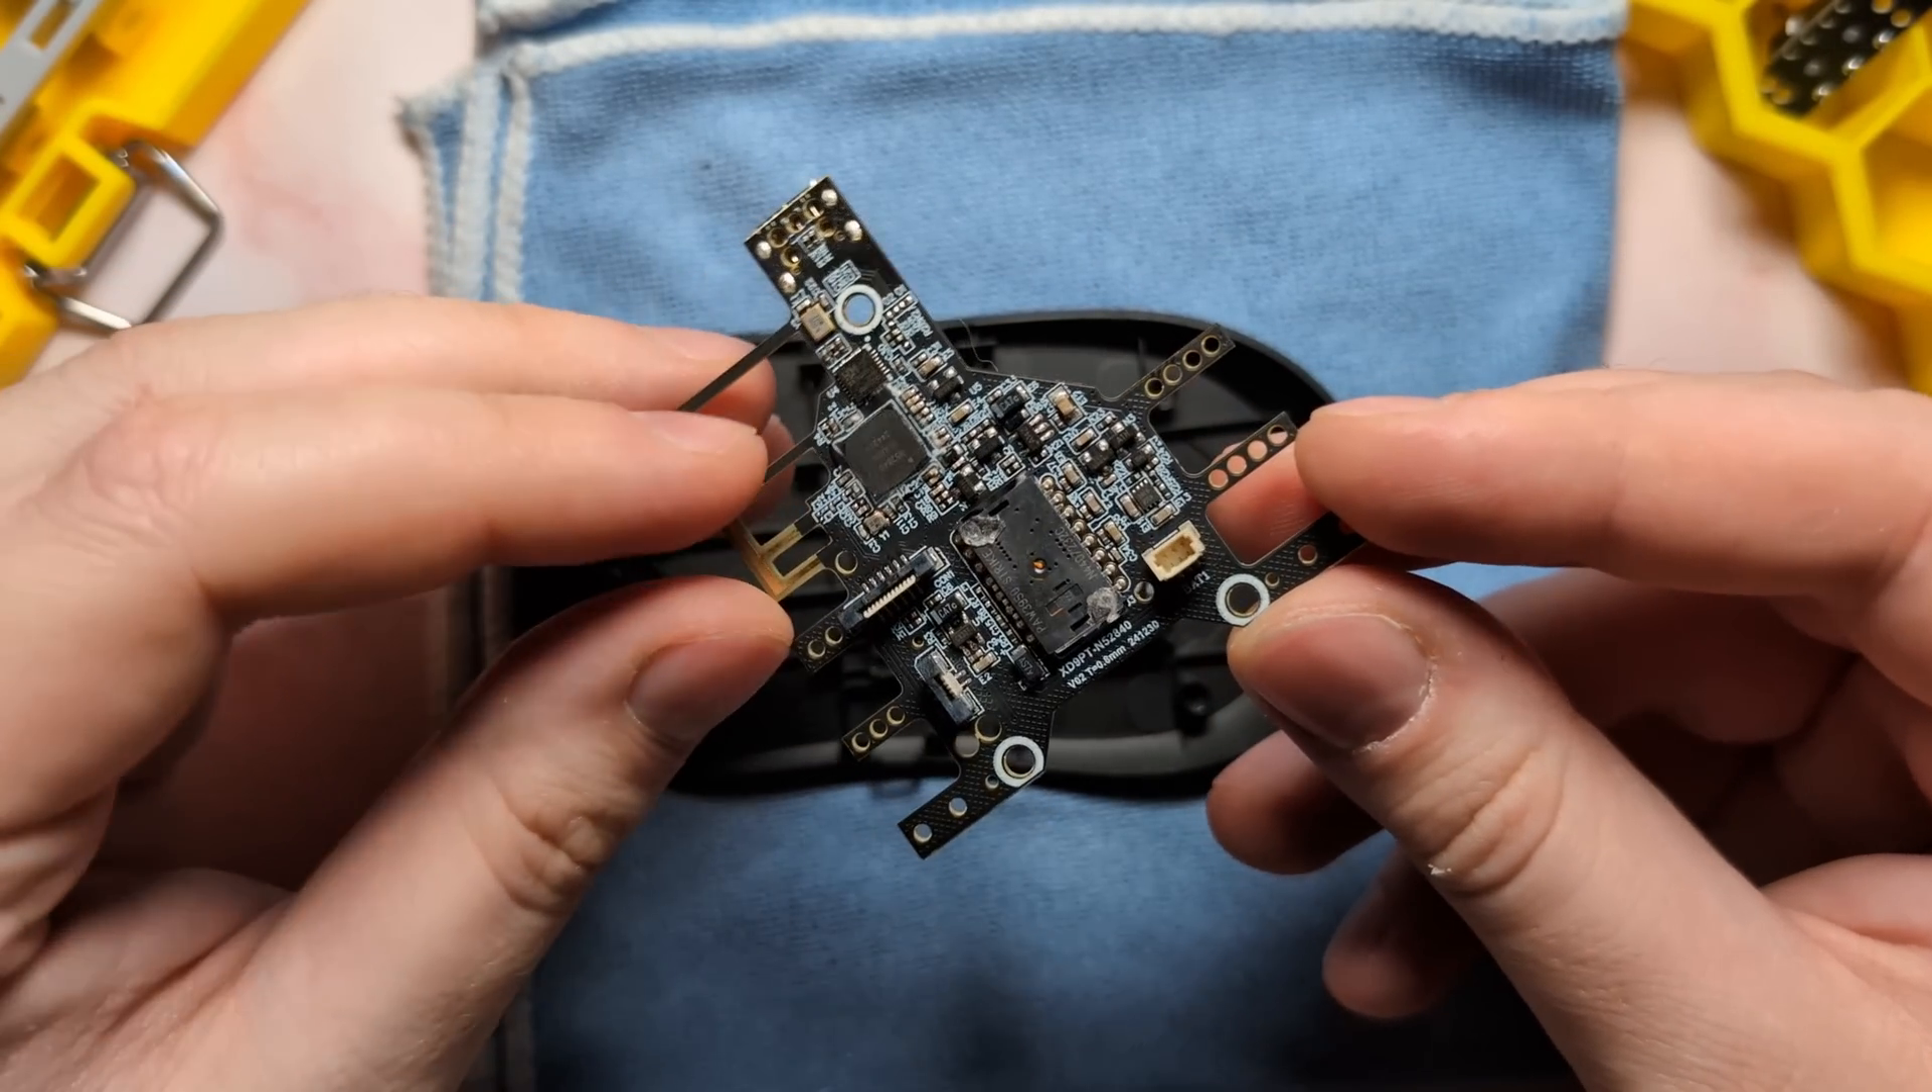And there is the main board off in one piece.